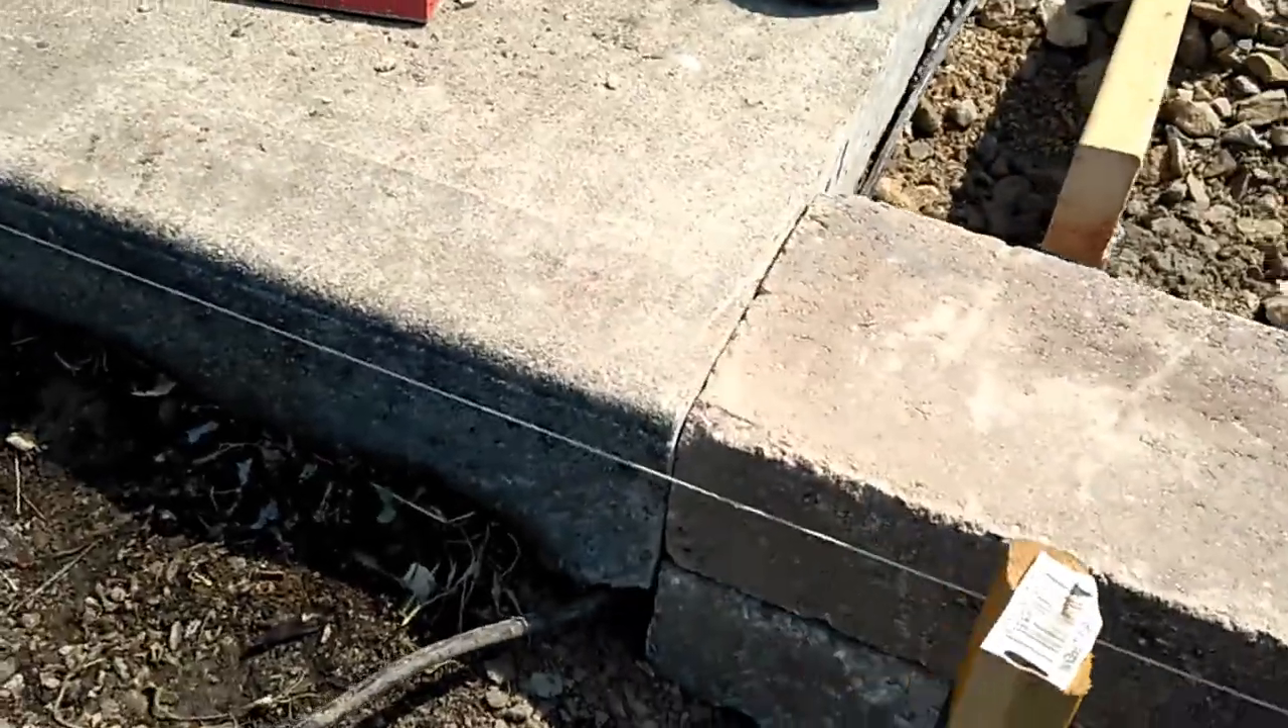So now you can see that we are matching the height from our wall block to the old existing concrete. So it's spot on.